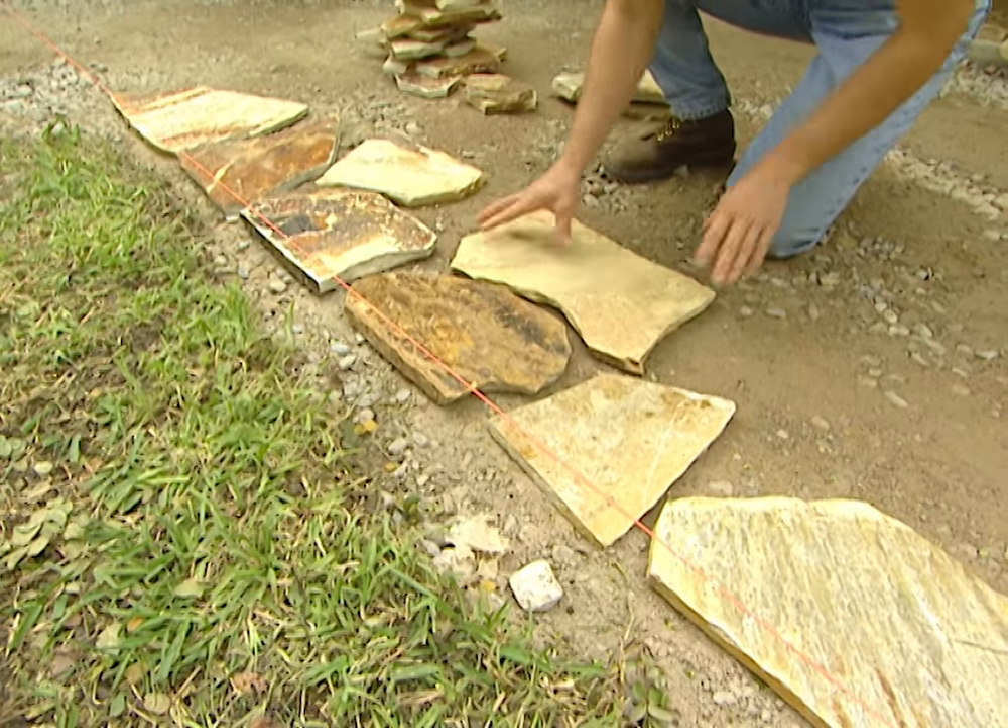I'm laying out the borders first, as you can see I've already done, and then we'll work off of those stones to fill in the middle part.